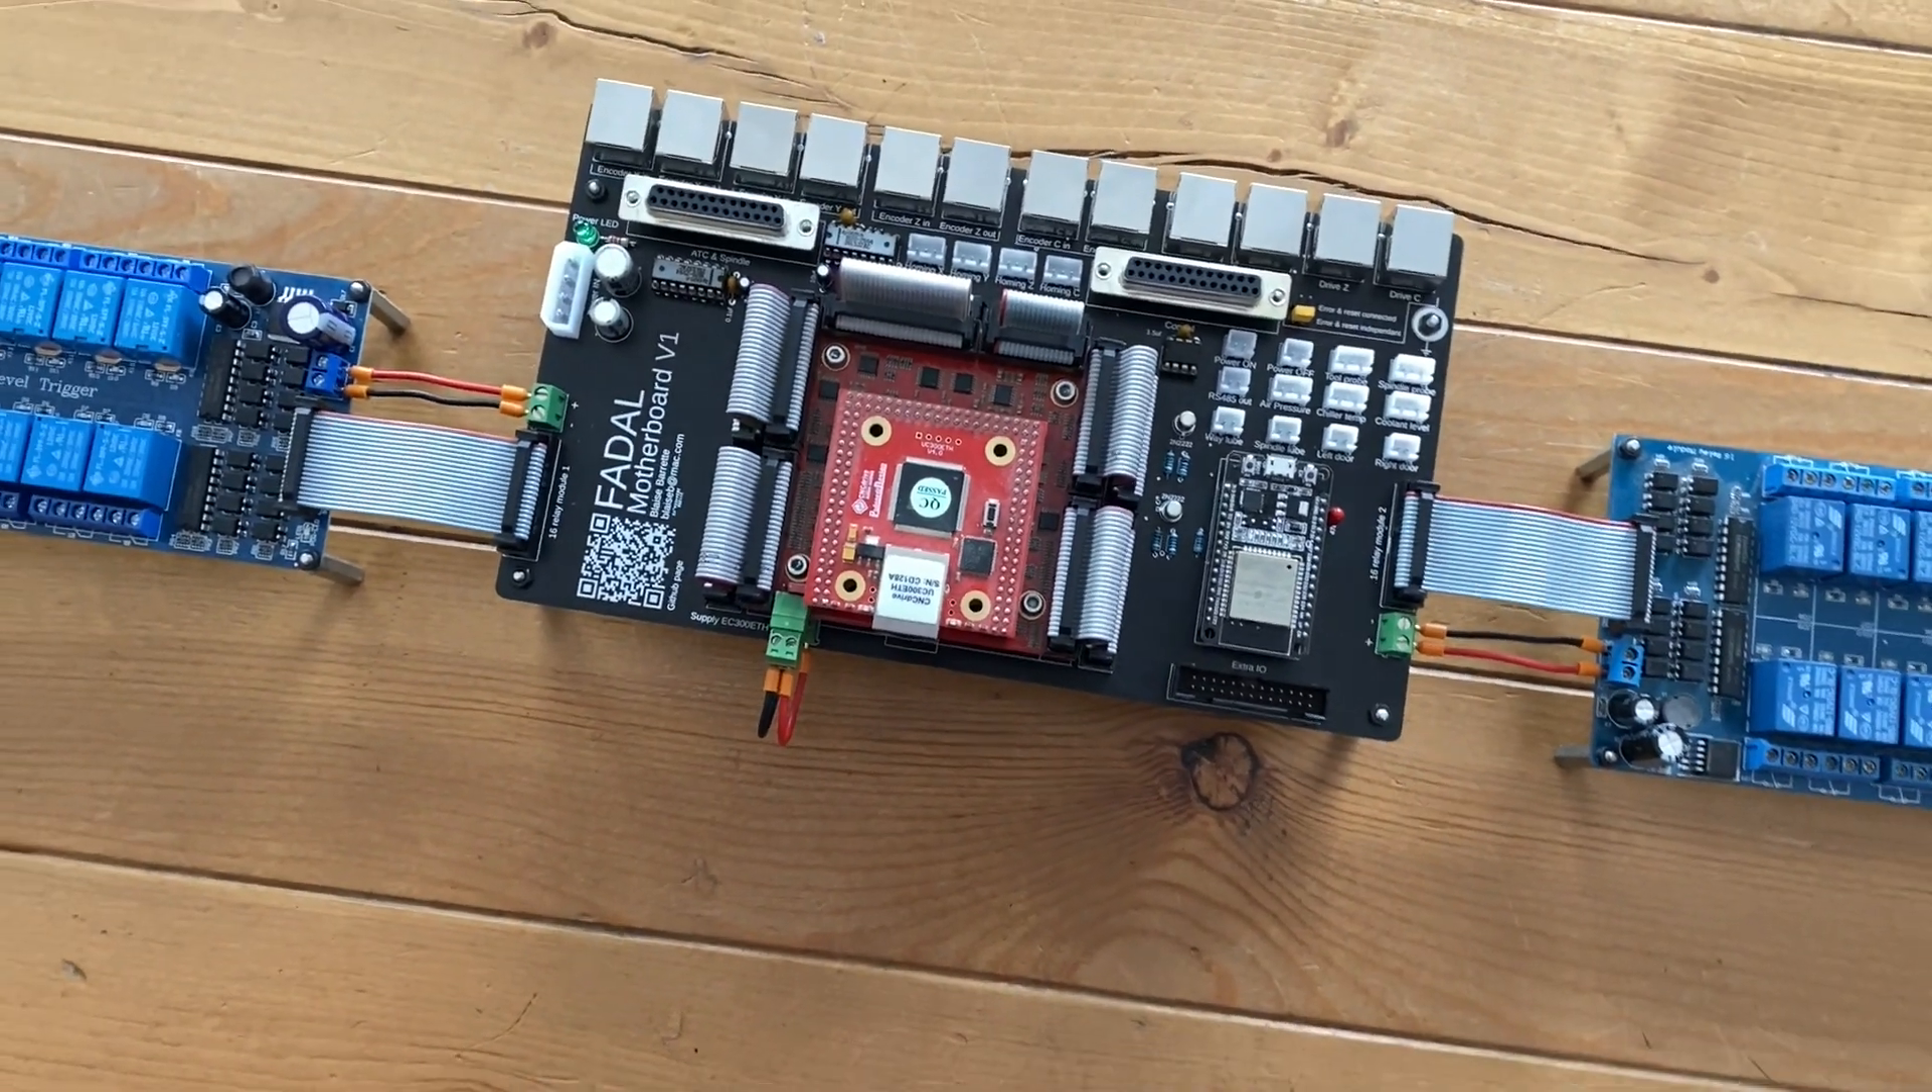And here is the final product. With all the components soldered and everything connected, I made my own ribbon cables.